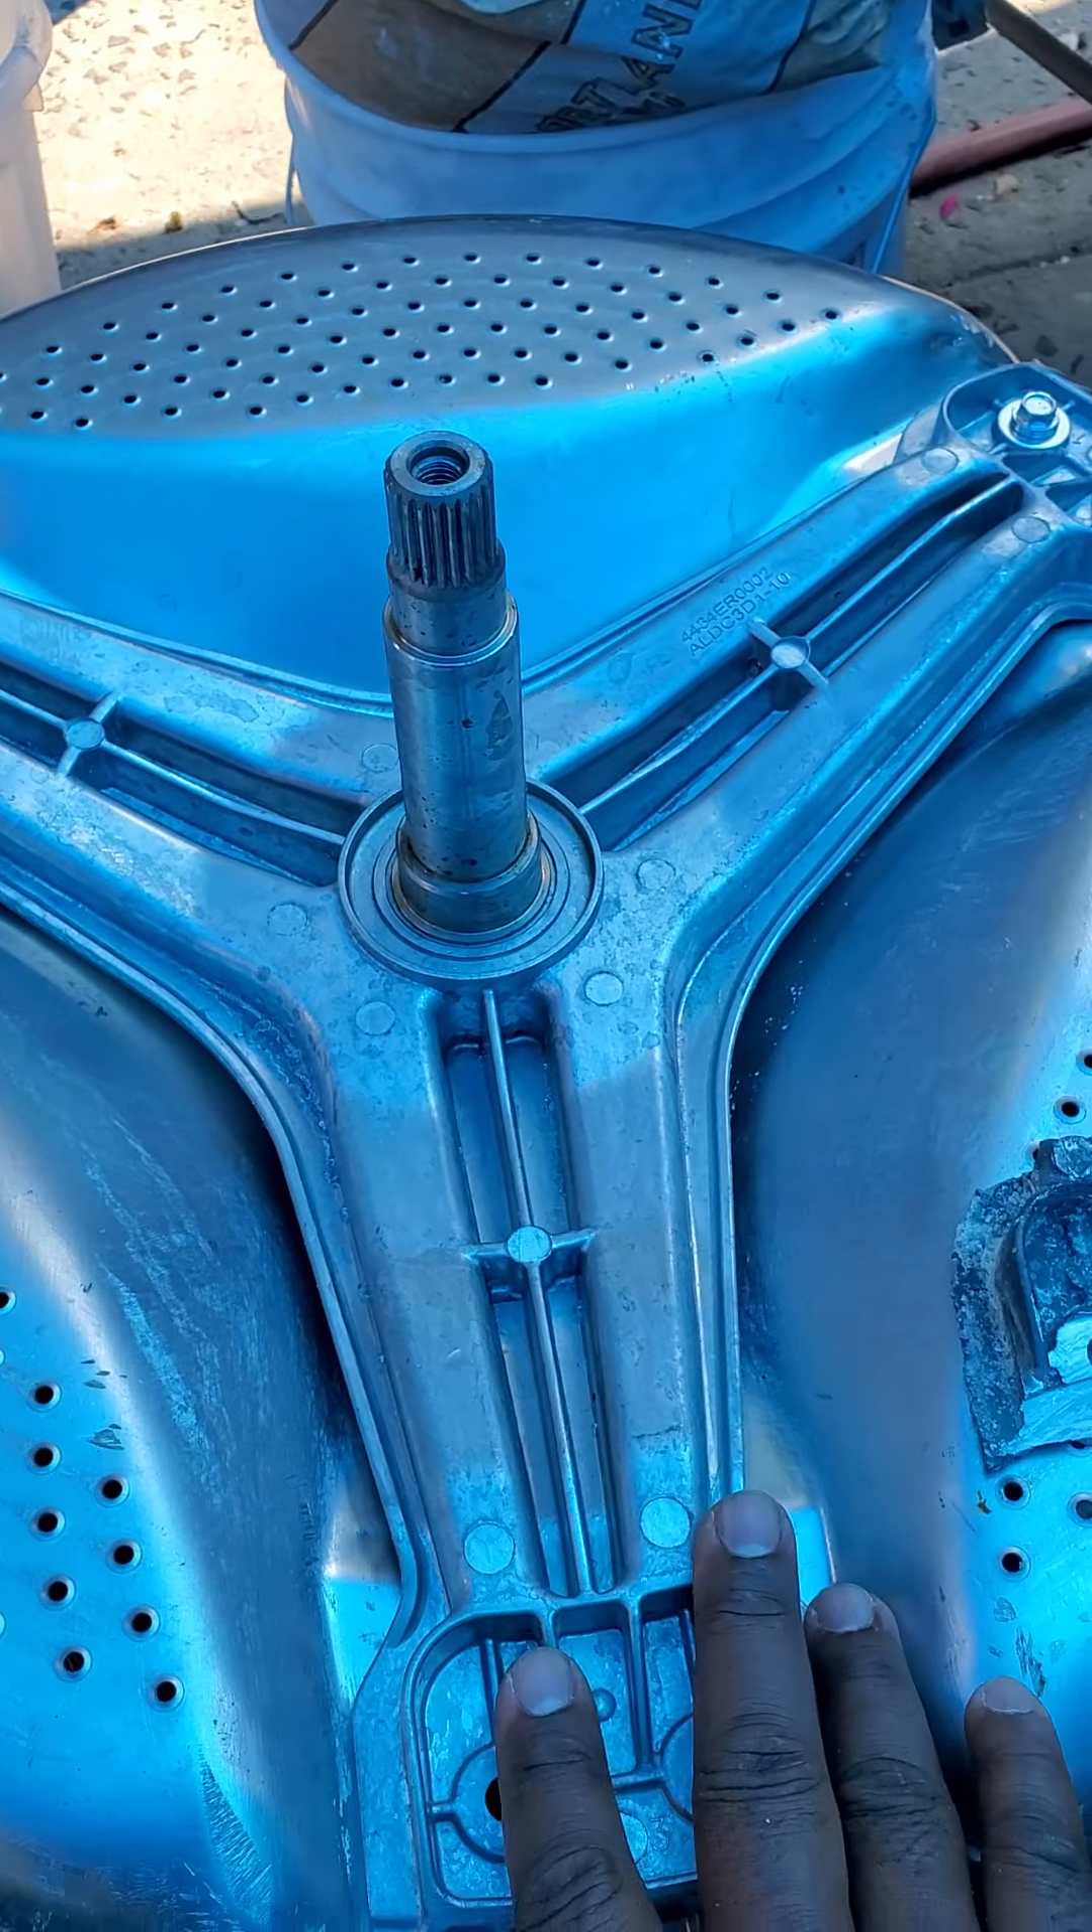Right now currently i went ahead and put on the new spider bracket.